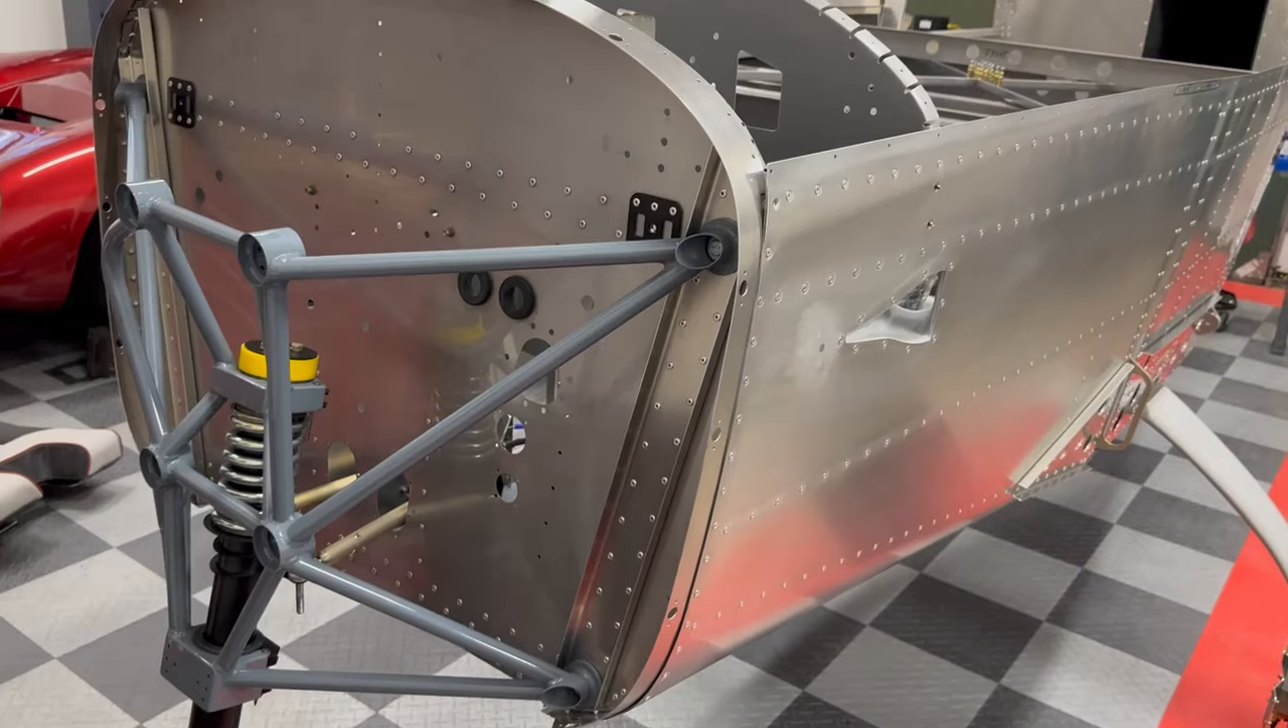I just have the motor mount nose gear temporarily mounted. They'll be coming off.